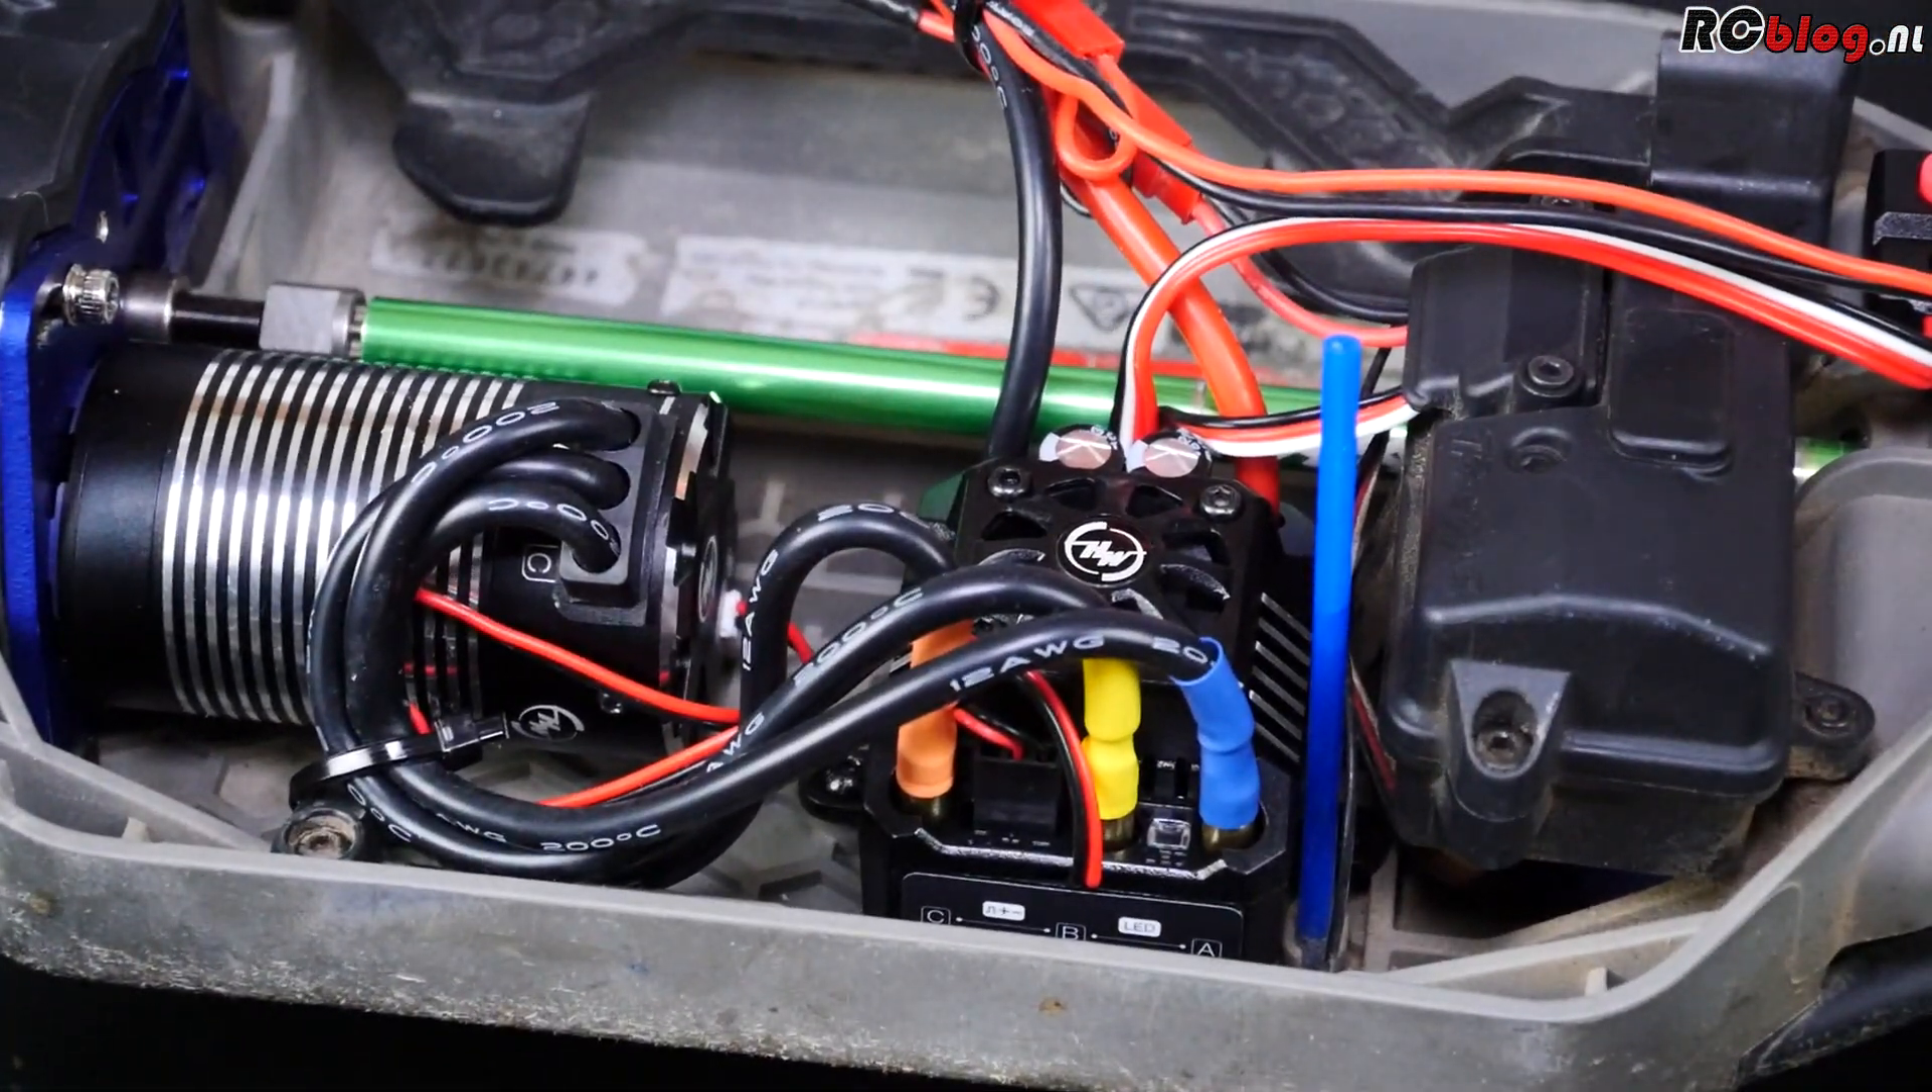Het zit erin nu, de Hobbywing EasyRun Max 10 SCT-regelaar en 3660-3200kv brushless motor.